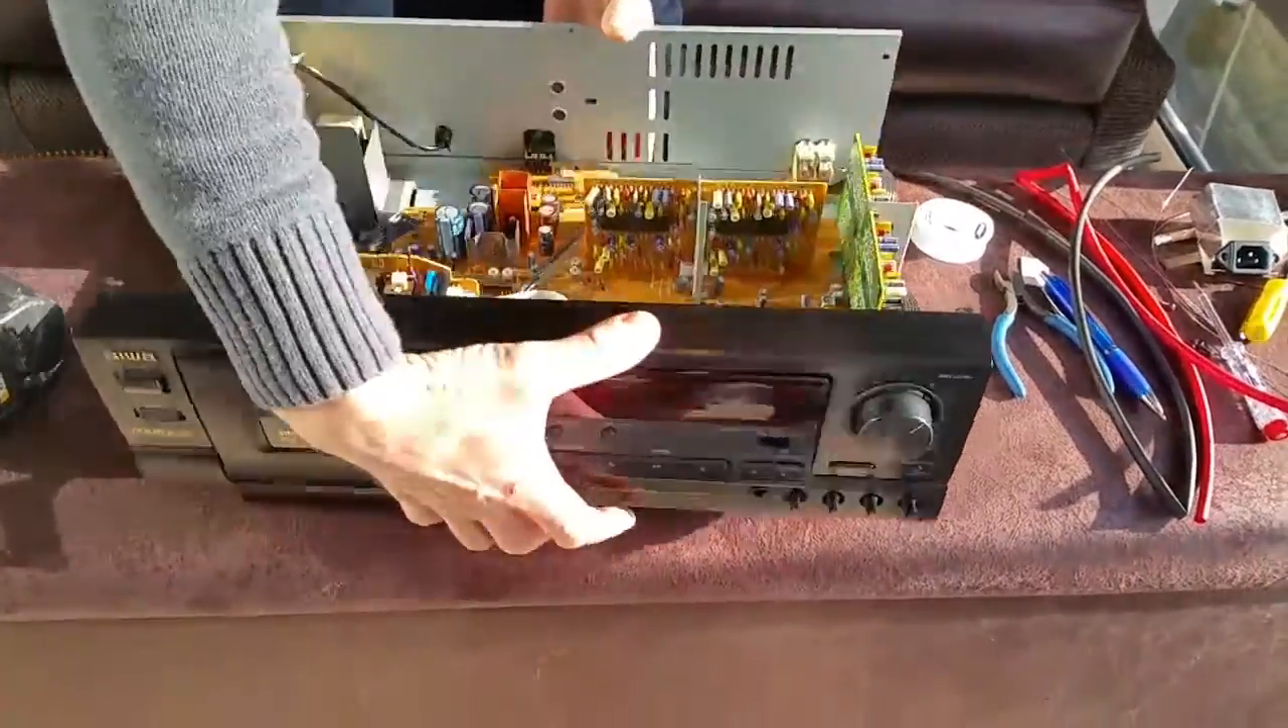Now we've undone the the casing on the back.